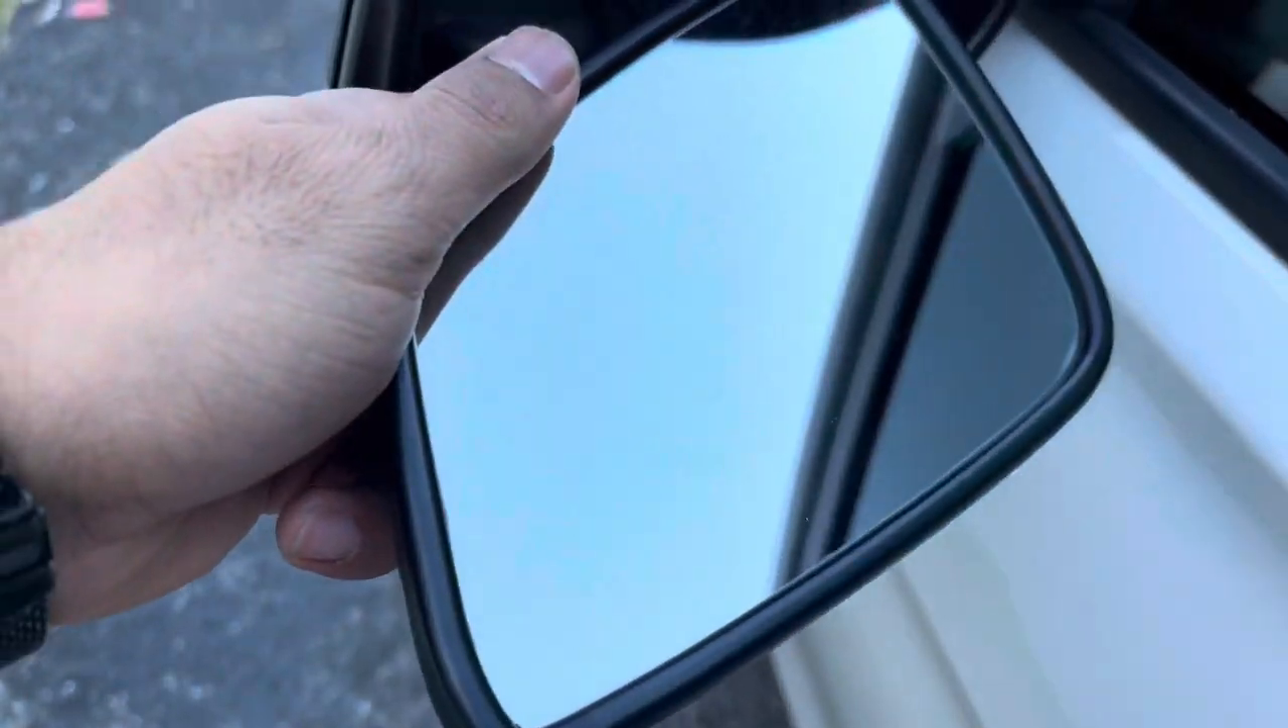So as you can see we got the mirror removed.